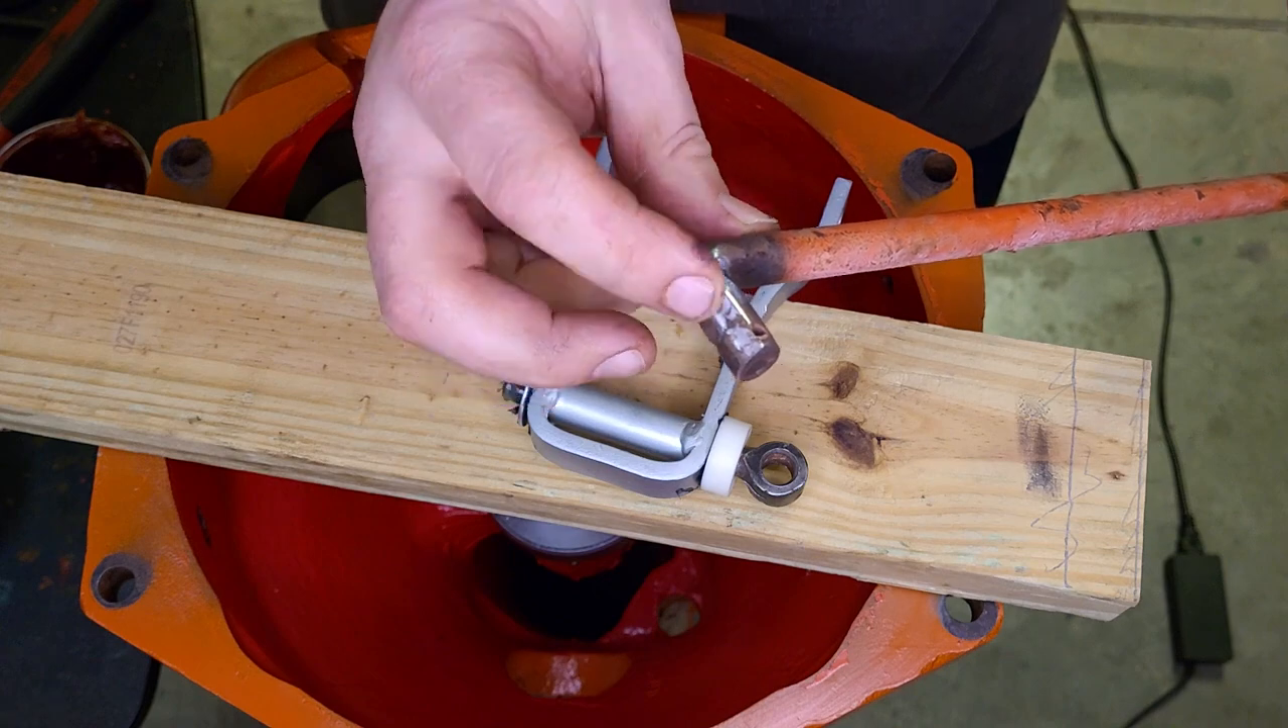Now just to show you how this is set up this rod which I'm not going to install yet is the rod for the clutch still need to do a little work on it.